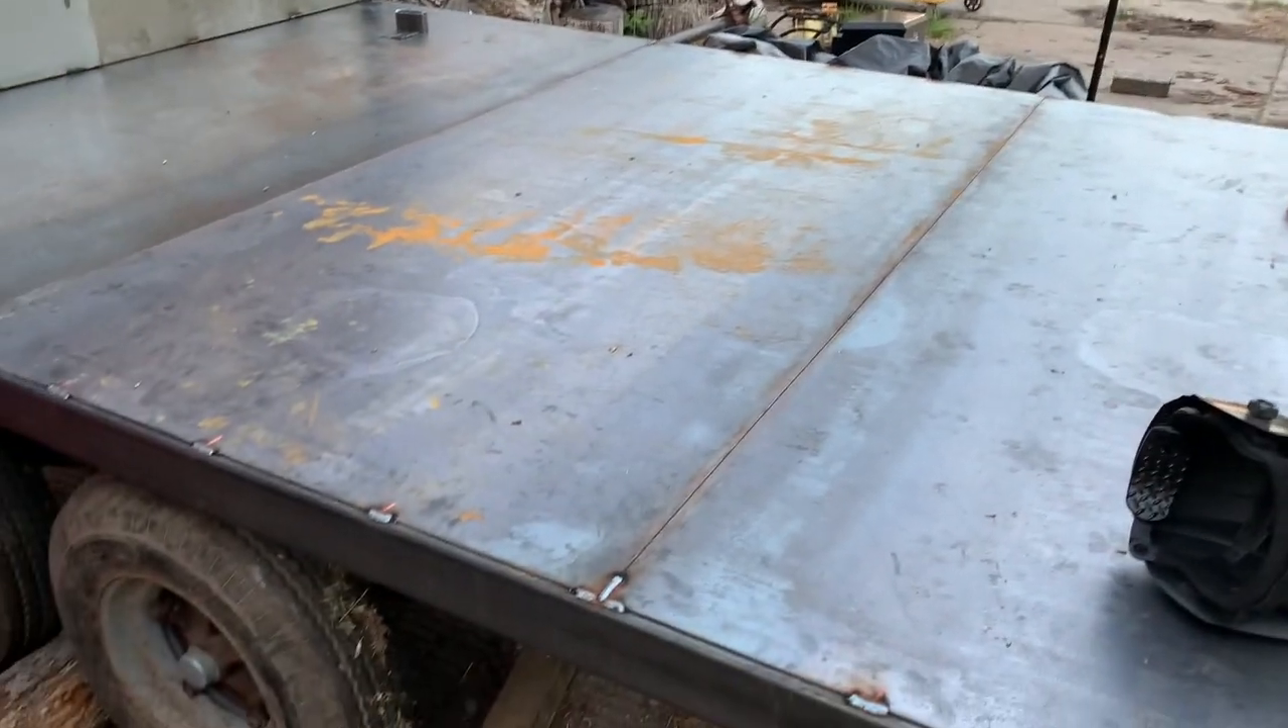I haven't welded the seam down the middle.